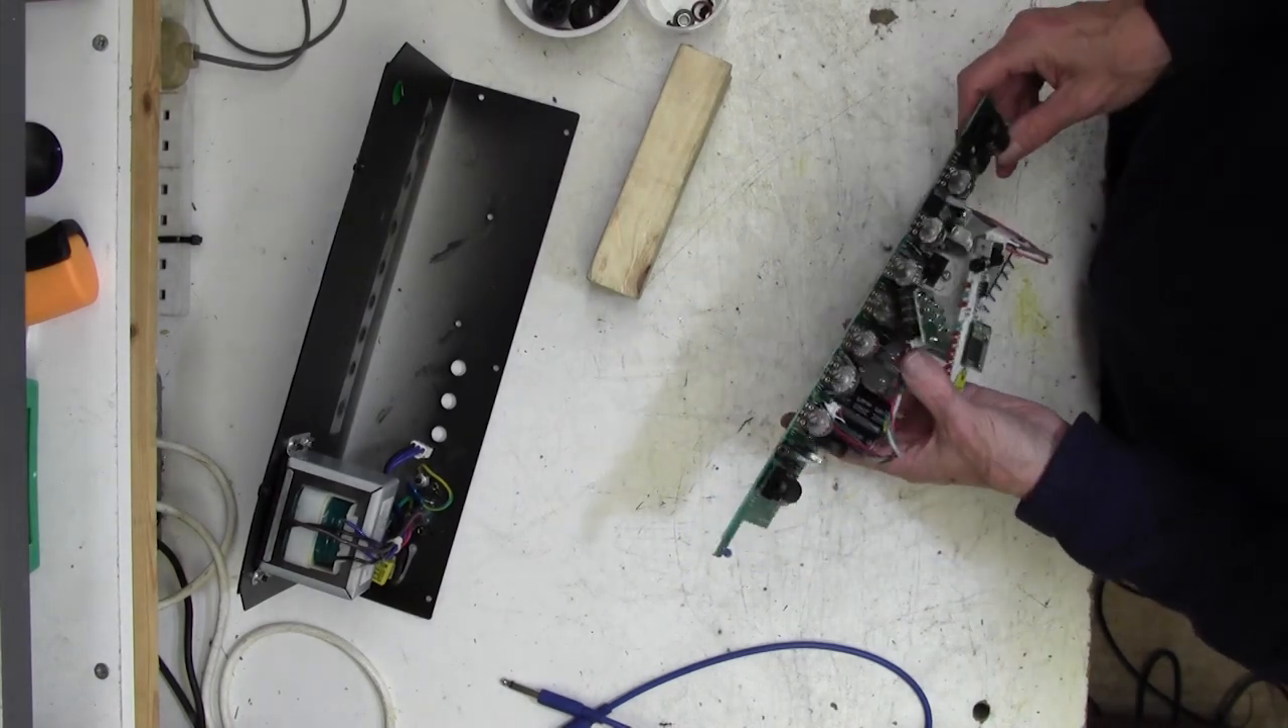Now we've got the board out that wasn't too dramatic actually.